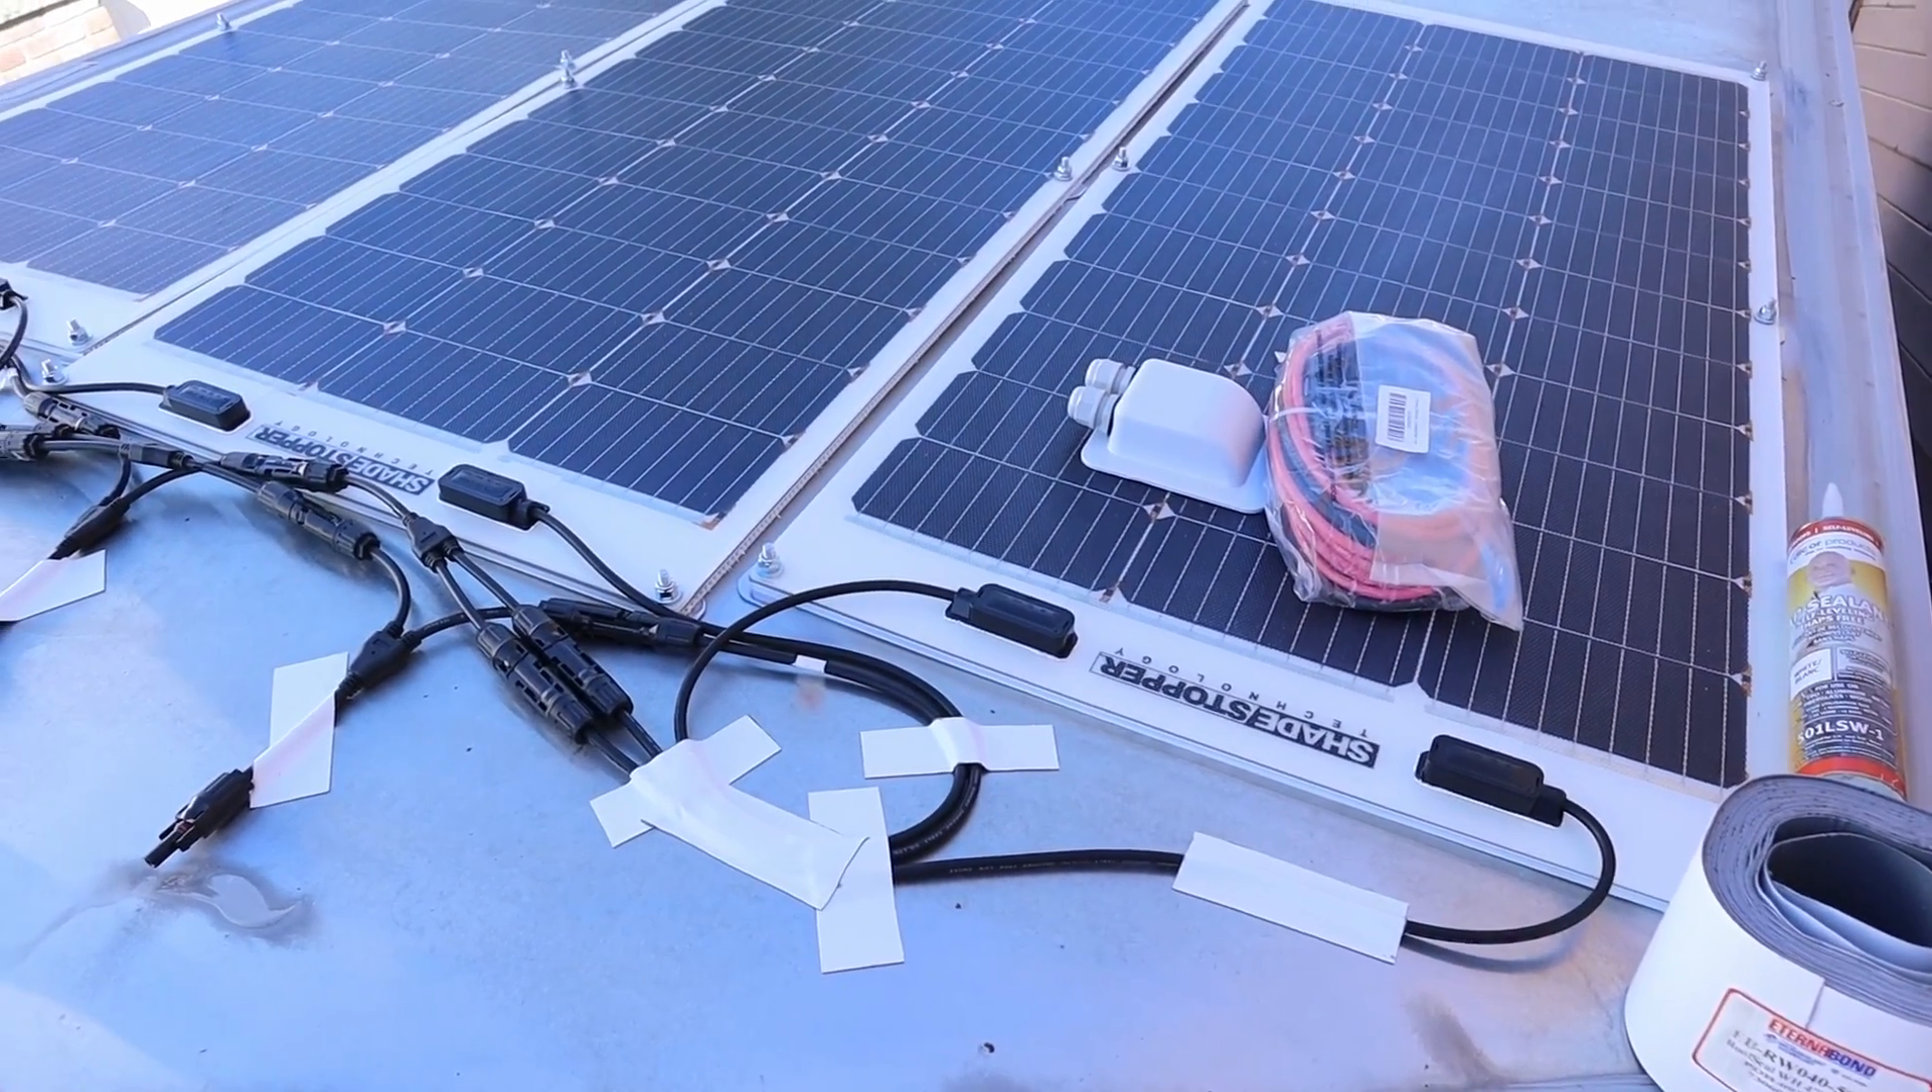I have all the solar panels now wired together and the cables are organized so this is a parallel wiring combination.